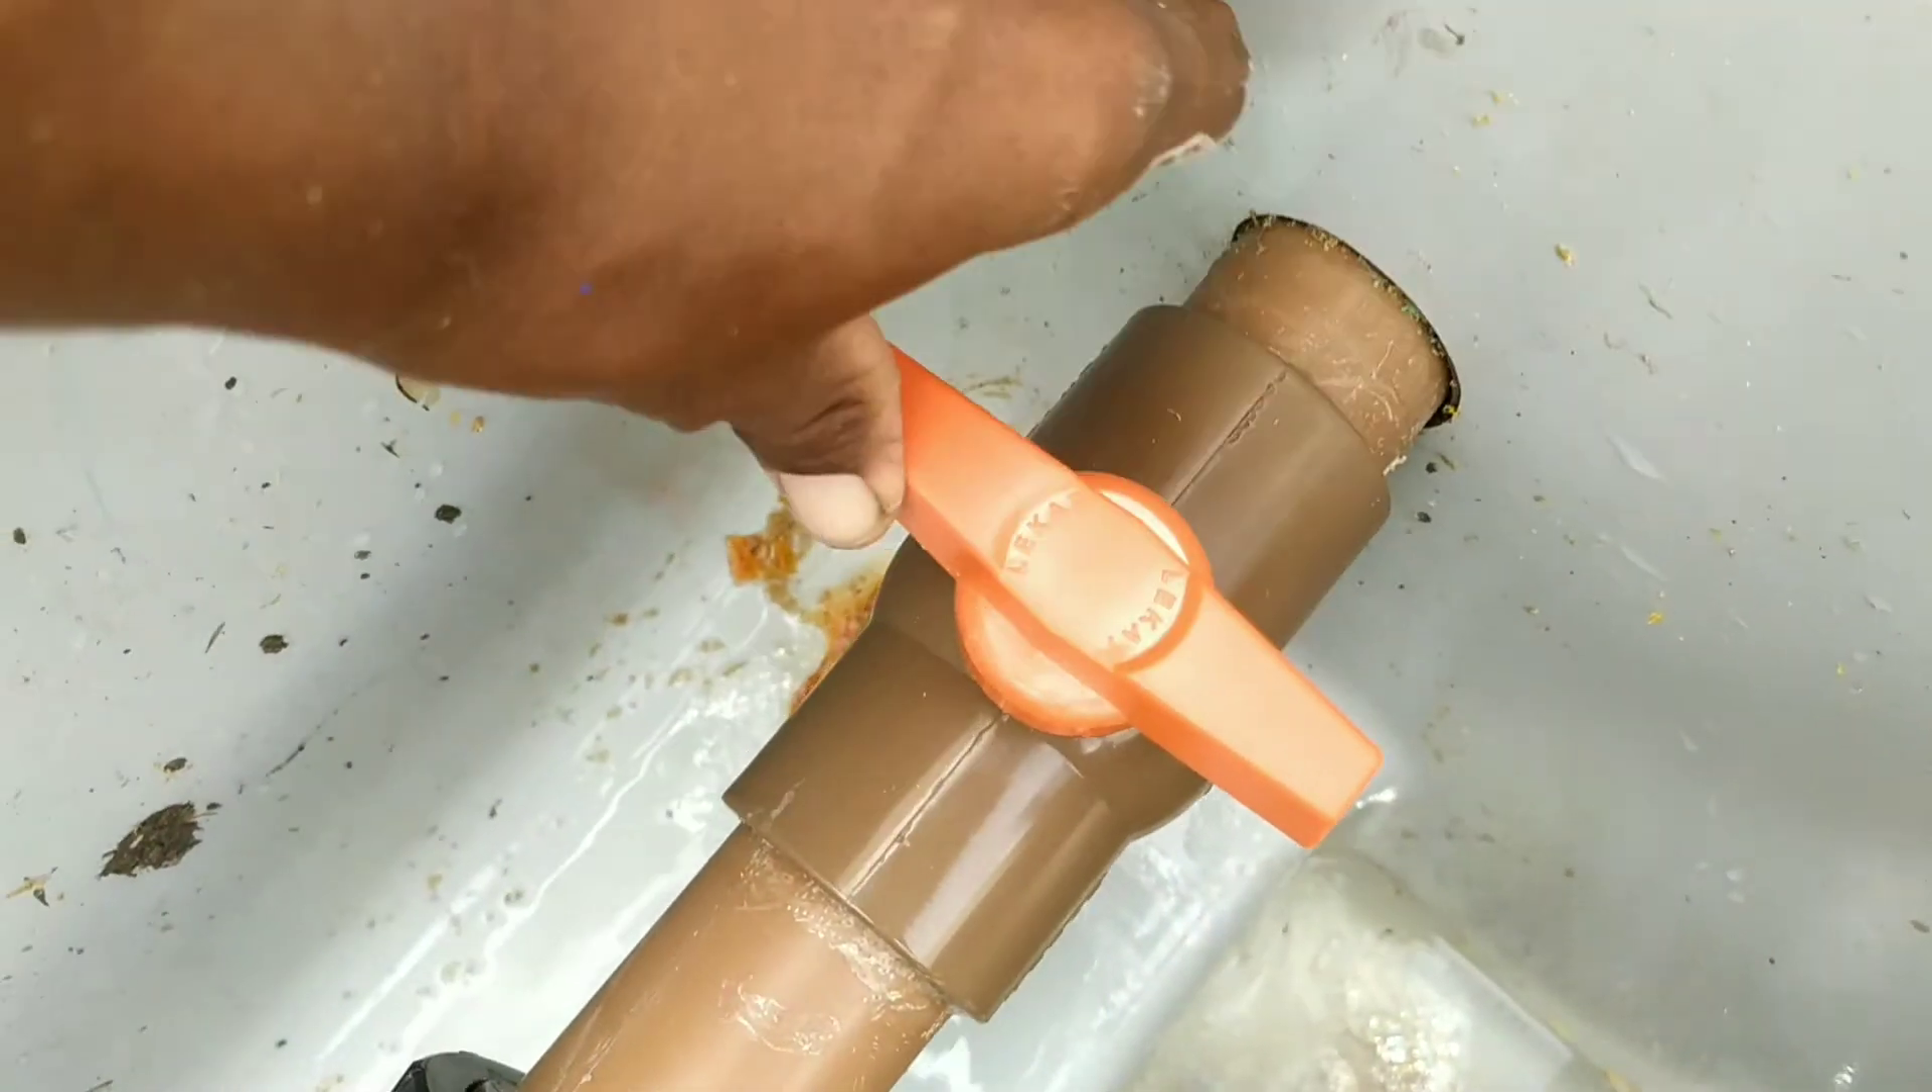O registro novo já tá no lugar Funcionando perfeitamente.